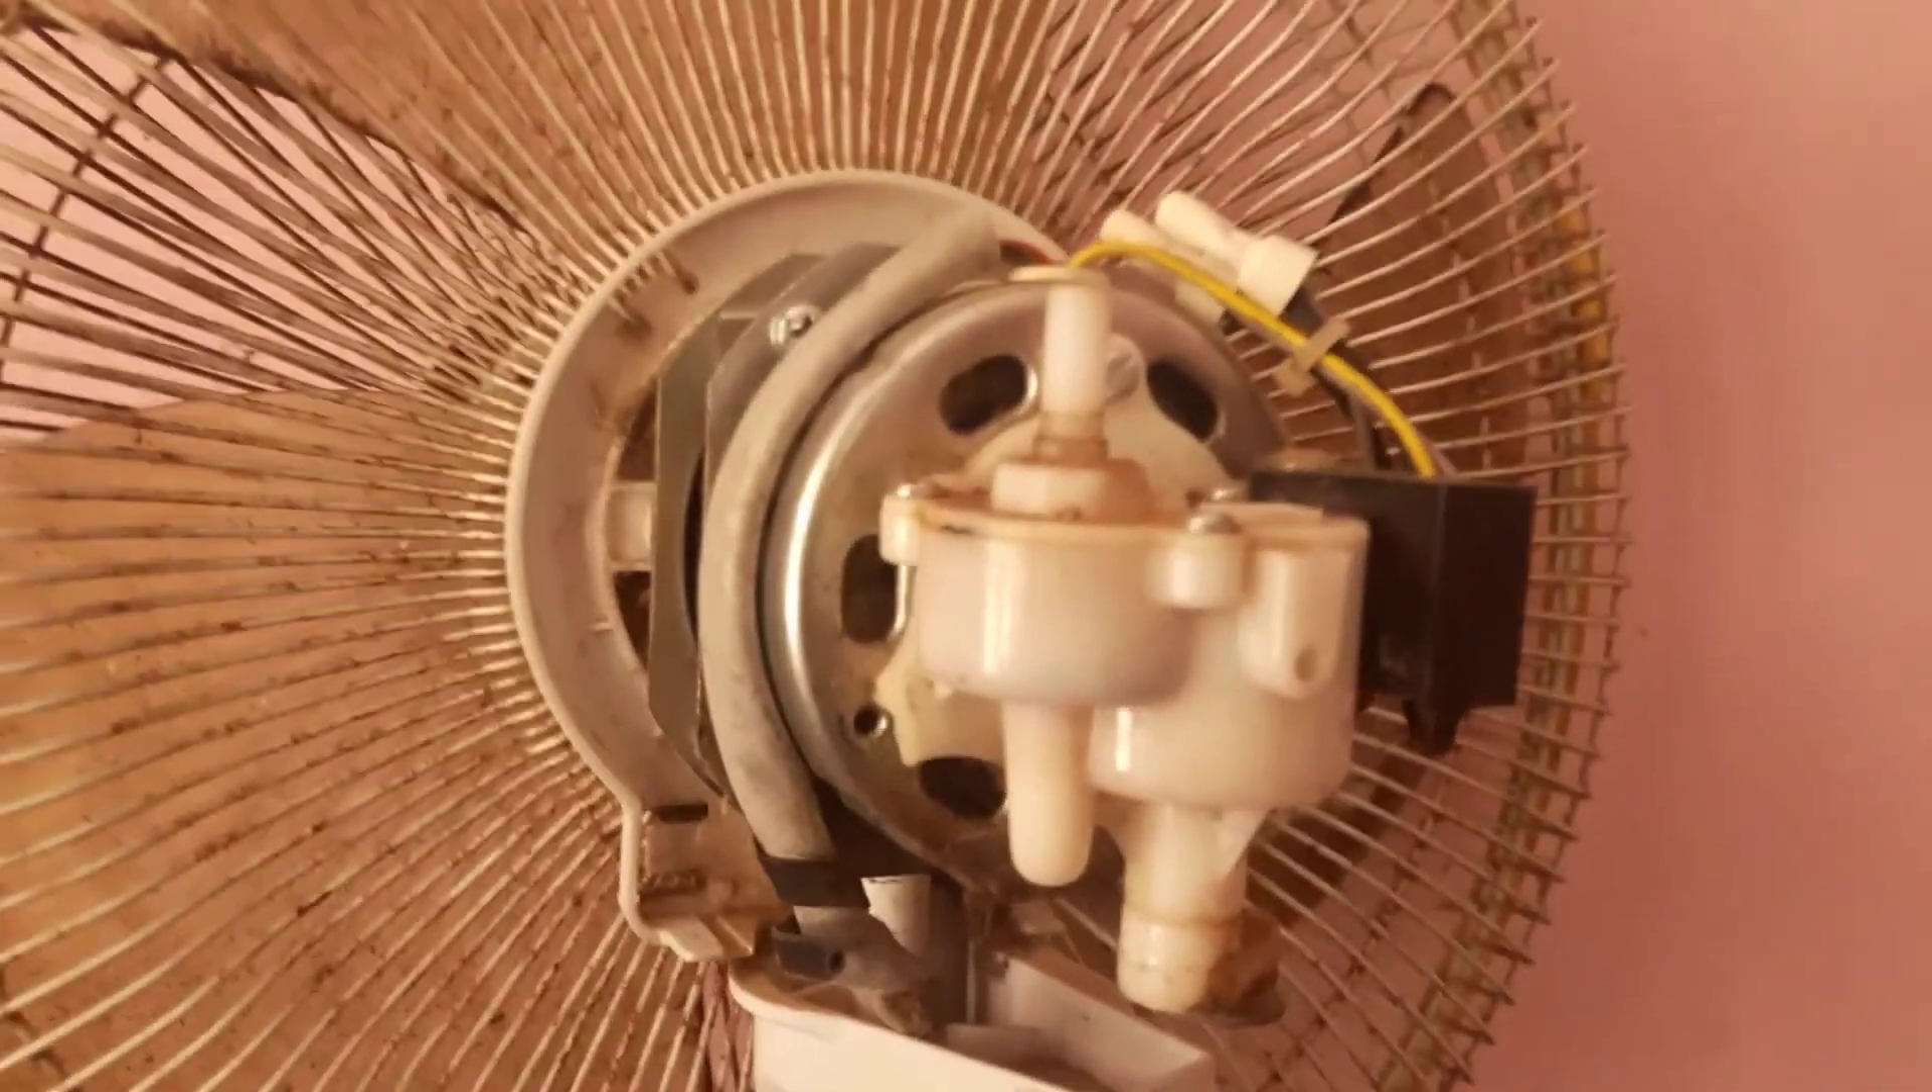Now we have removed the casing and we can see the mechanism.